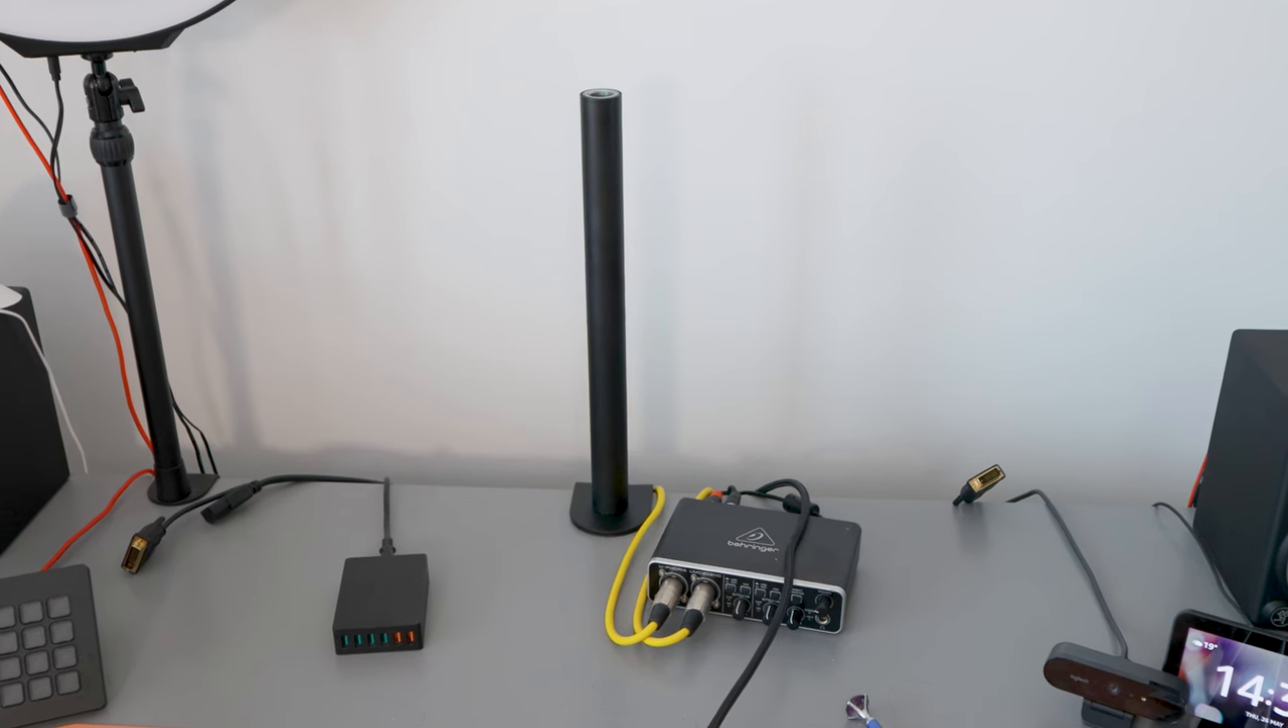There we go, one pole successfully mounted onto the desk.